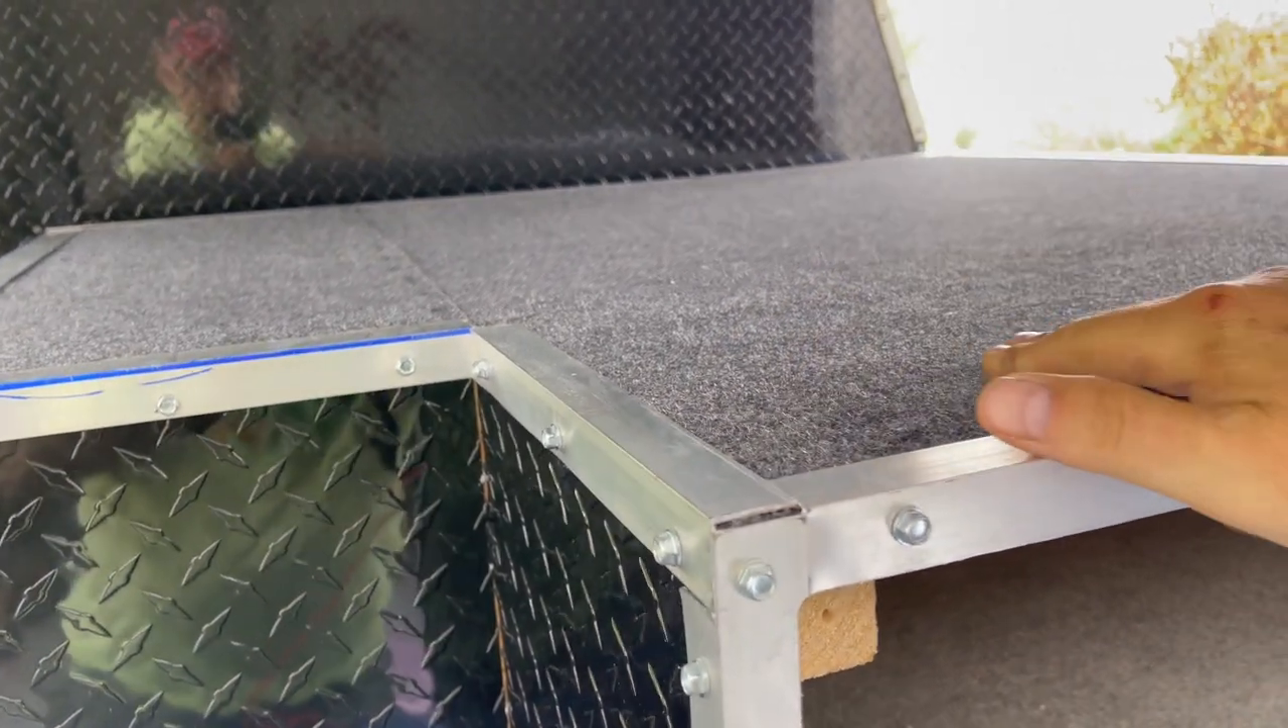I put the diamond plating on the sides and I put some of these corner brackets on there.